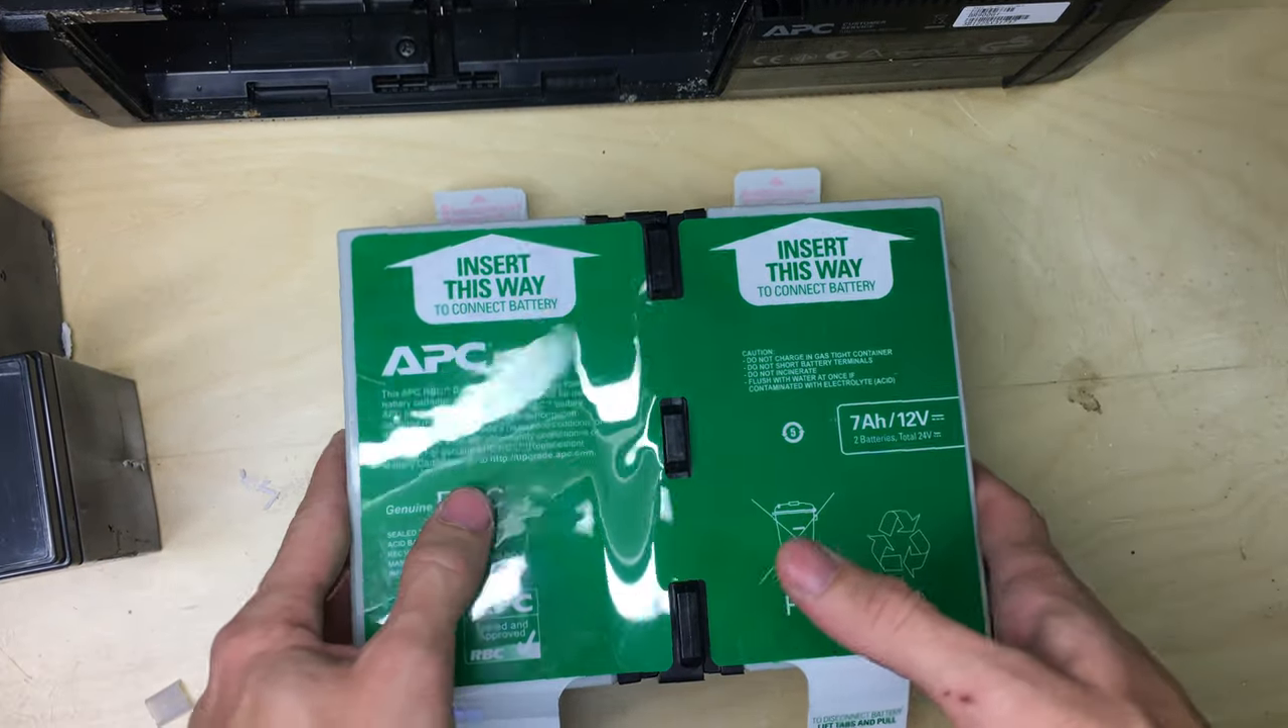There's a new battery pack made and ready to slot in.